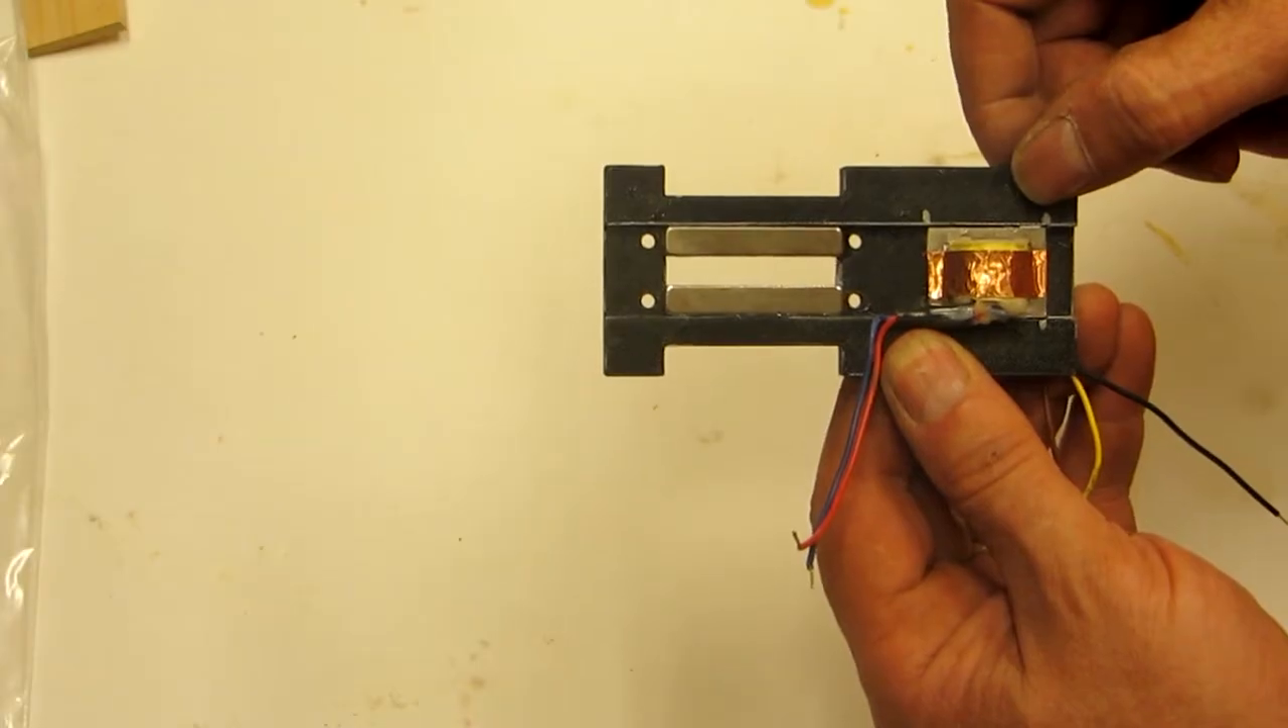We've got our magnets in place. We've got our transformer glued in.